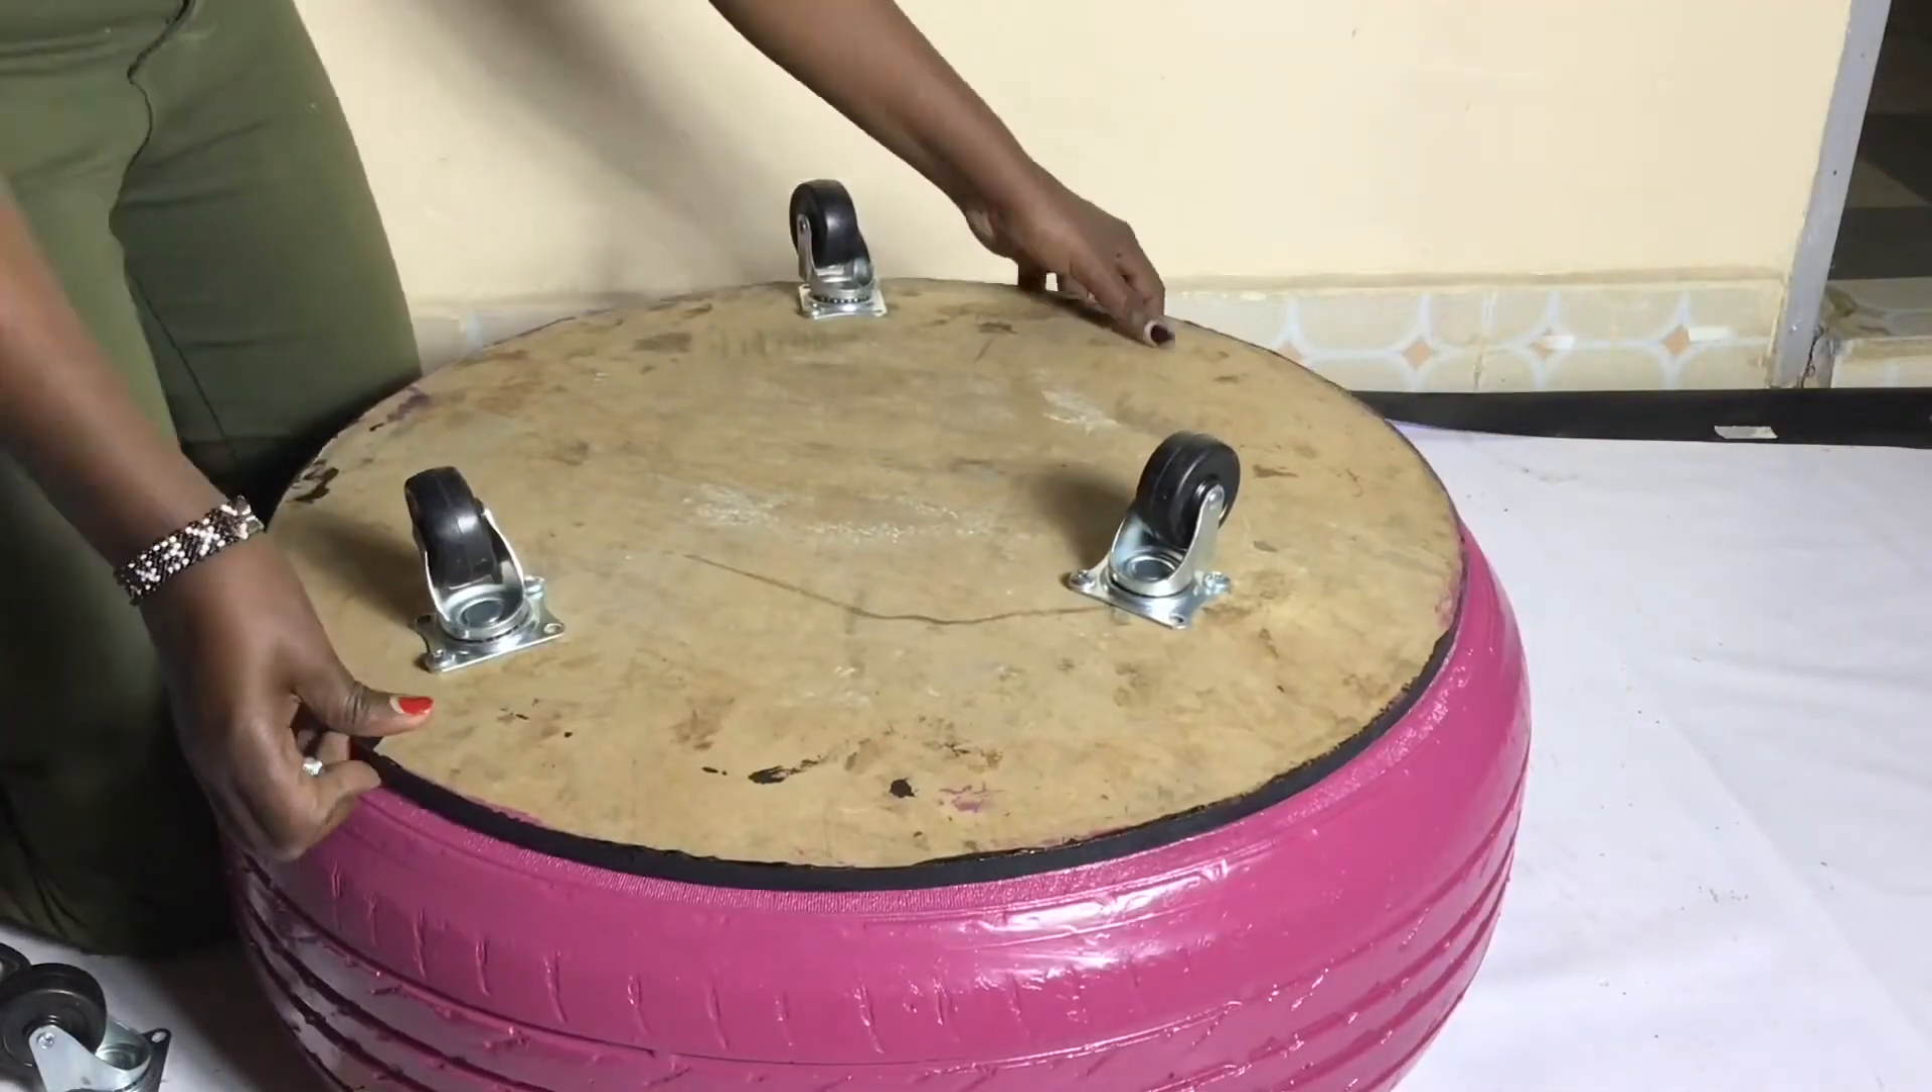So i put three wheels but i will end up putting four.